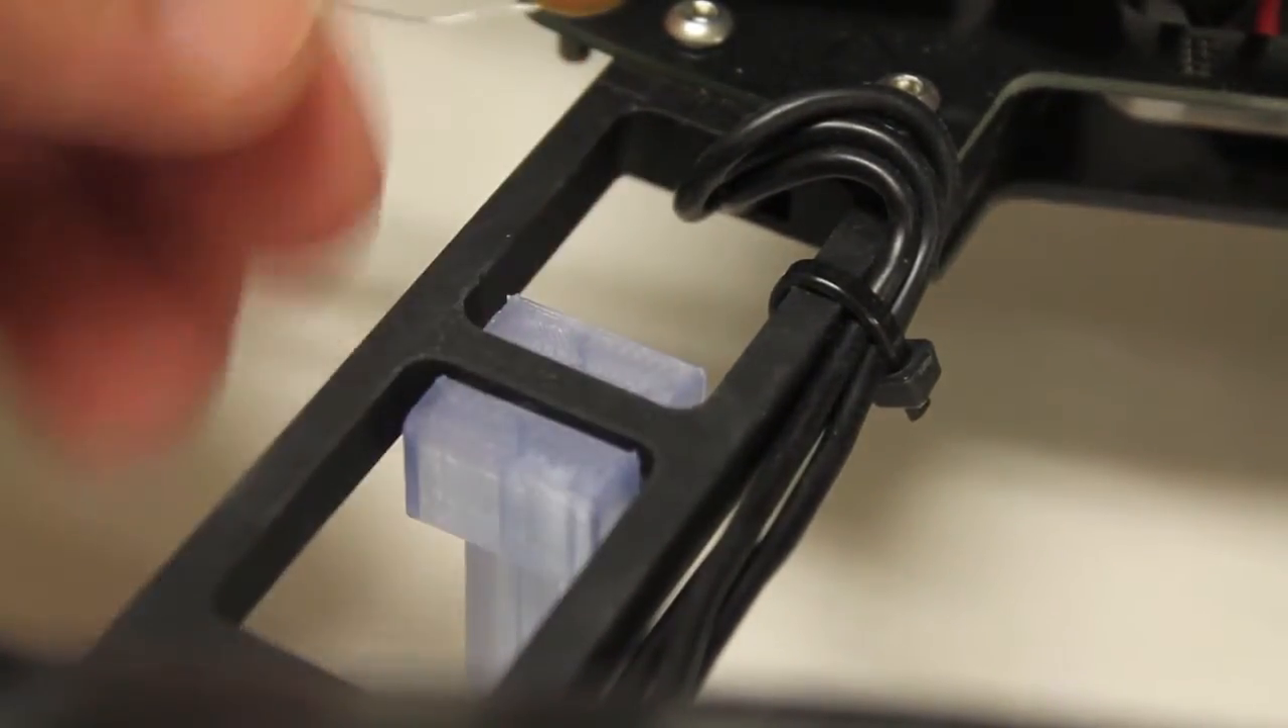Now here's a shot of the leg clamped on to this cross arm. It doesn't appear to be going anywhere.